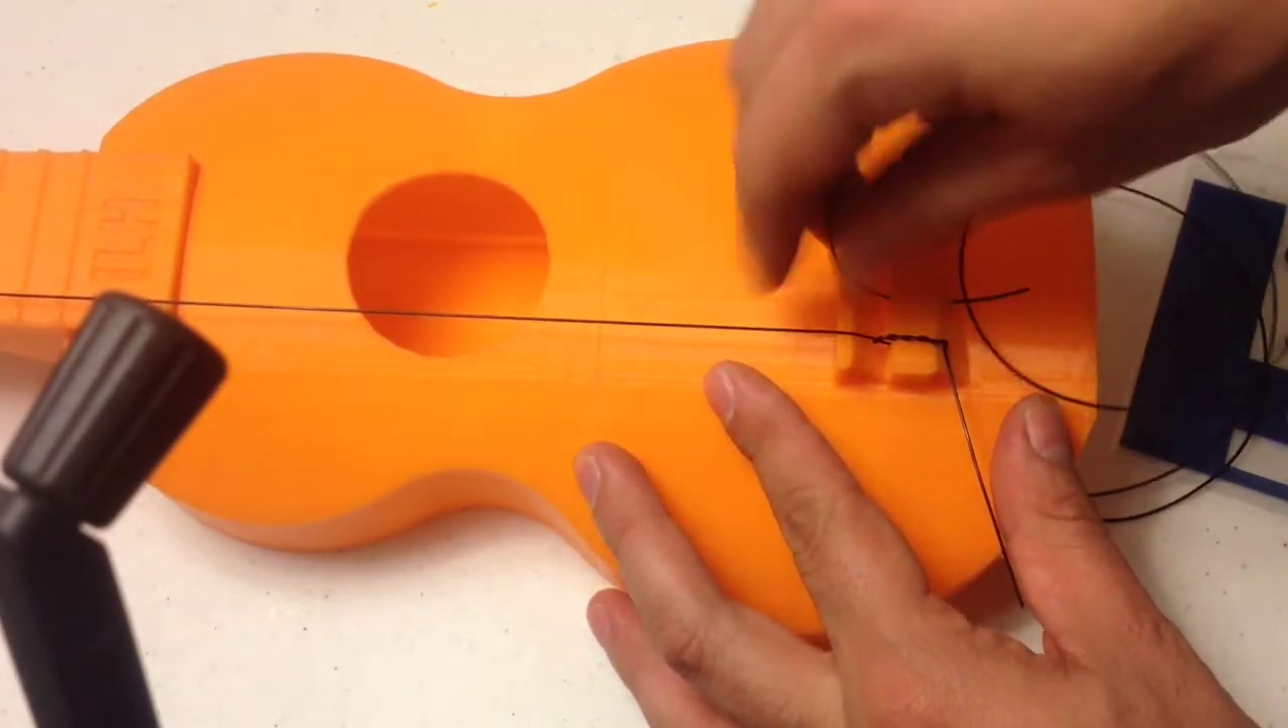All right, the first string is now strung, and just zoom in here so you can see exactly how I string it here.